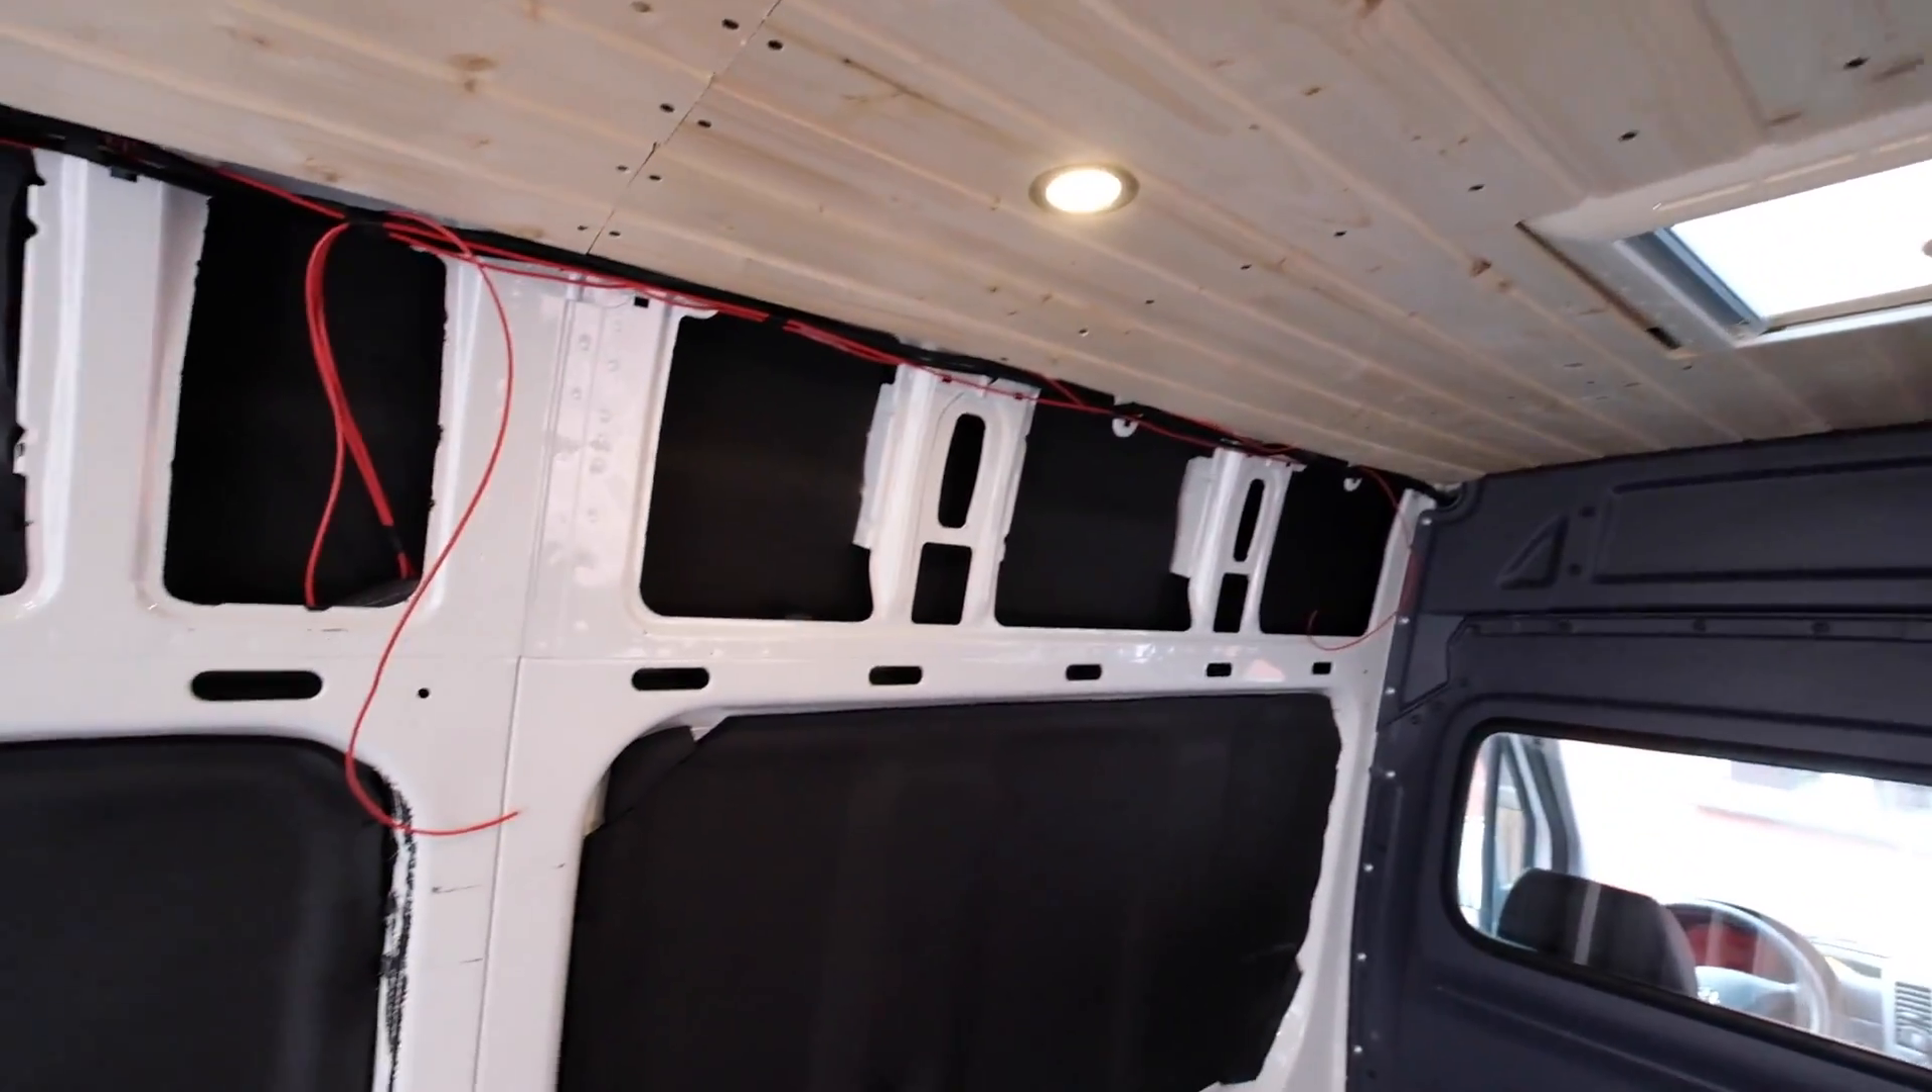So, die Decke ist drin, die LEDs leuchten auch schon und wir haben die Kabel schon mal vorbereitet.